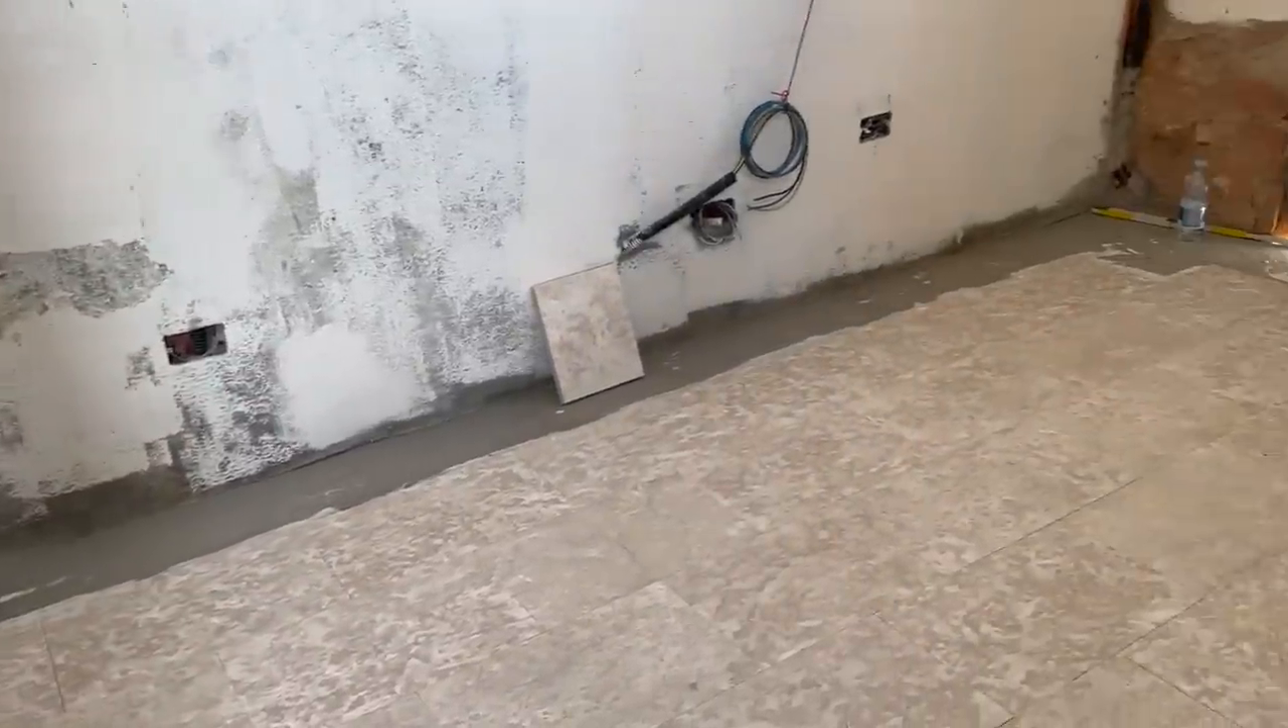And then we have the flooring in the kitchen. And that is almost done. He has some pieces left which he needs to cut.